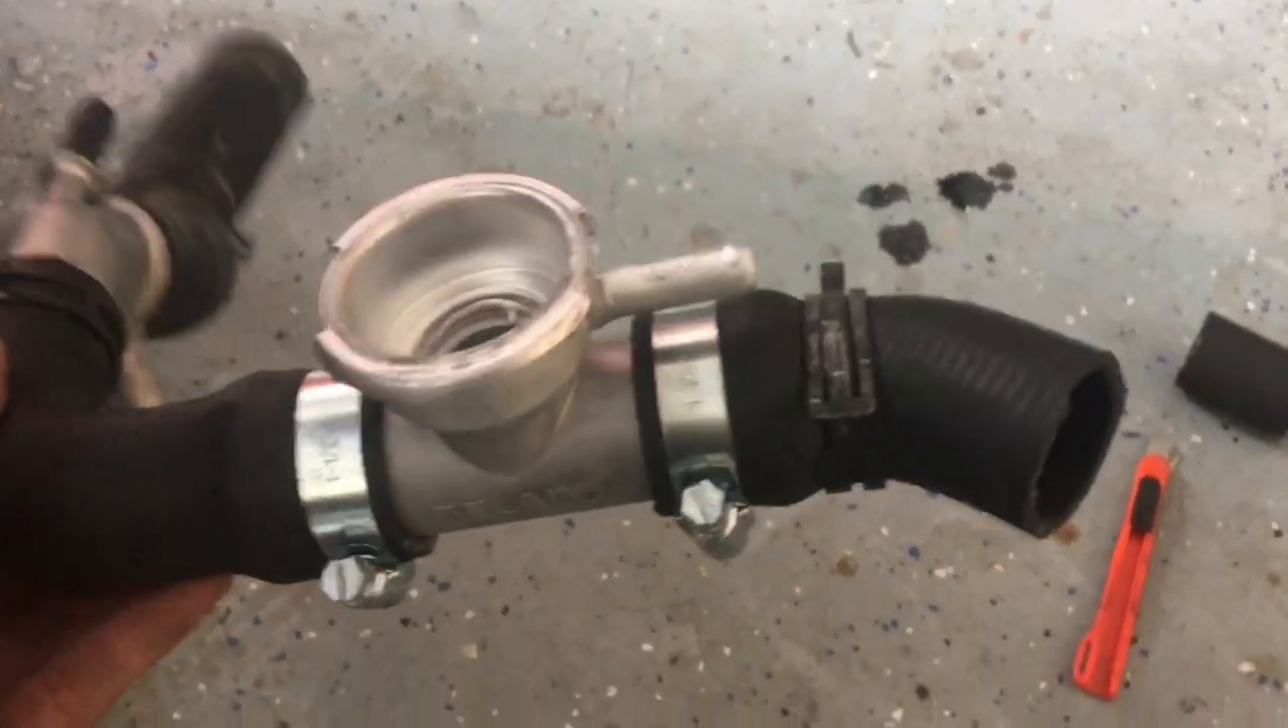Got it all assembled like this with the new coolant flange thing, the filler thing, two hose clamps and then this is the upper radiator hose.